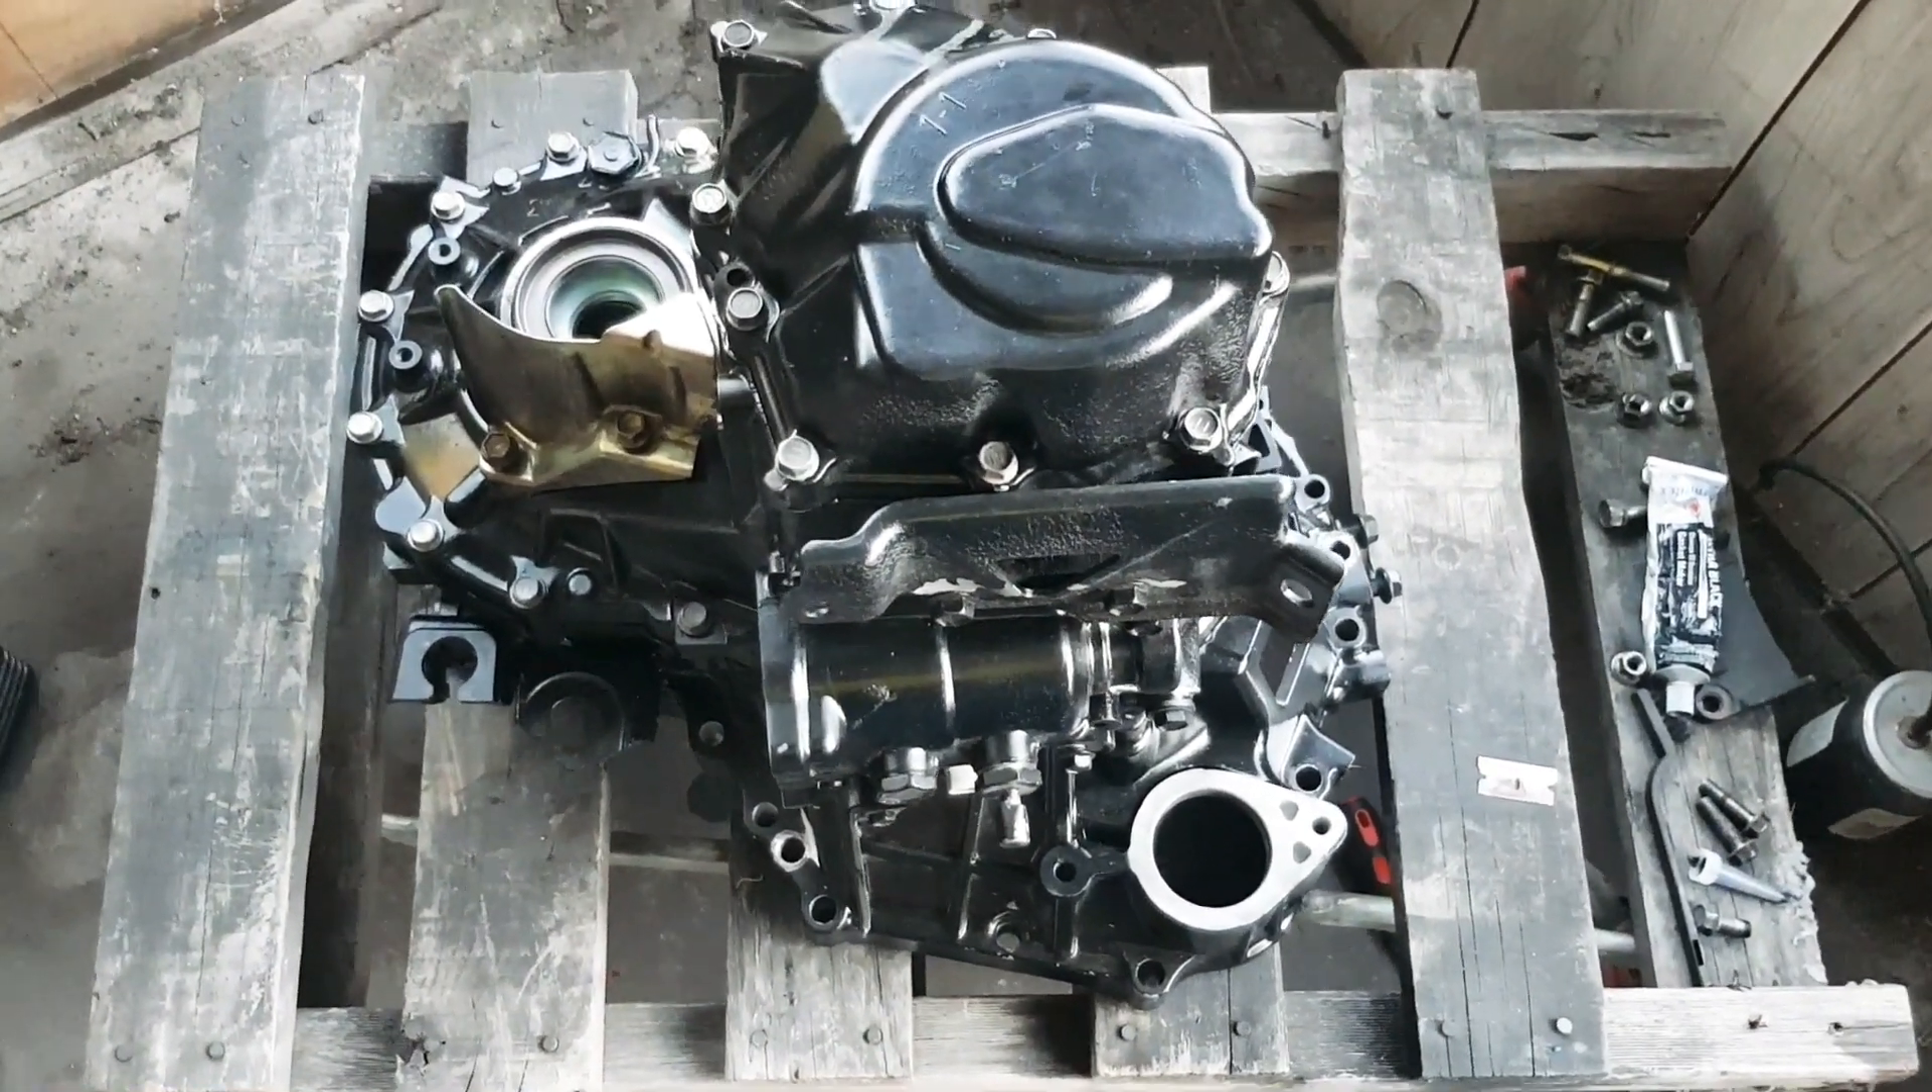So that's the main assembly of the gearbox done.